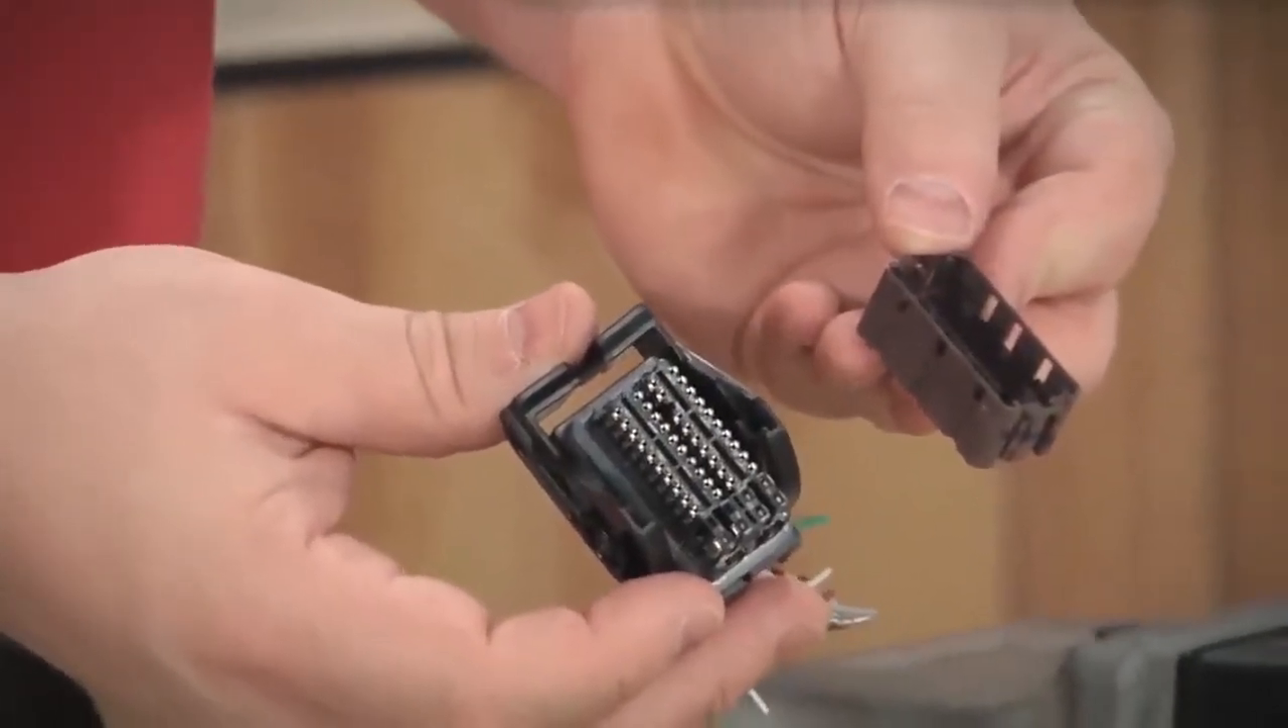Off comes the secondary retention clip. Now, you have access to the terminals.